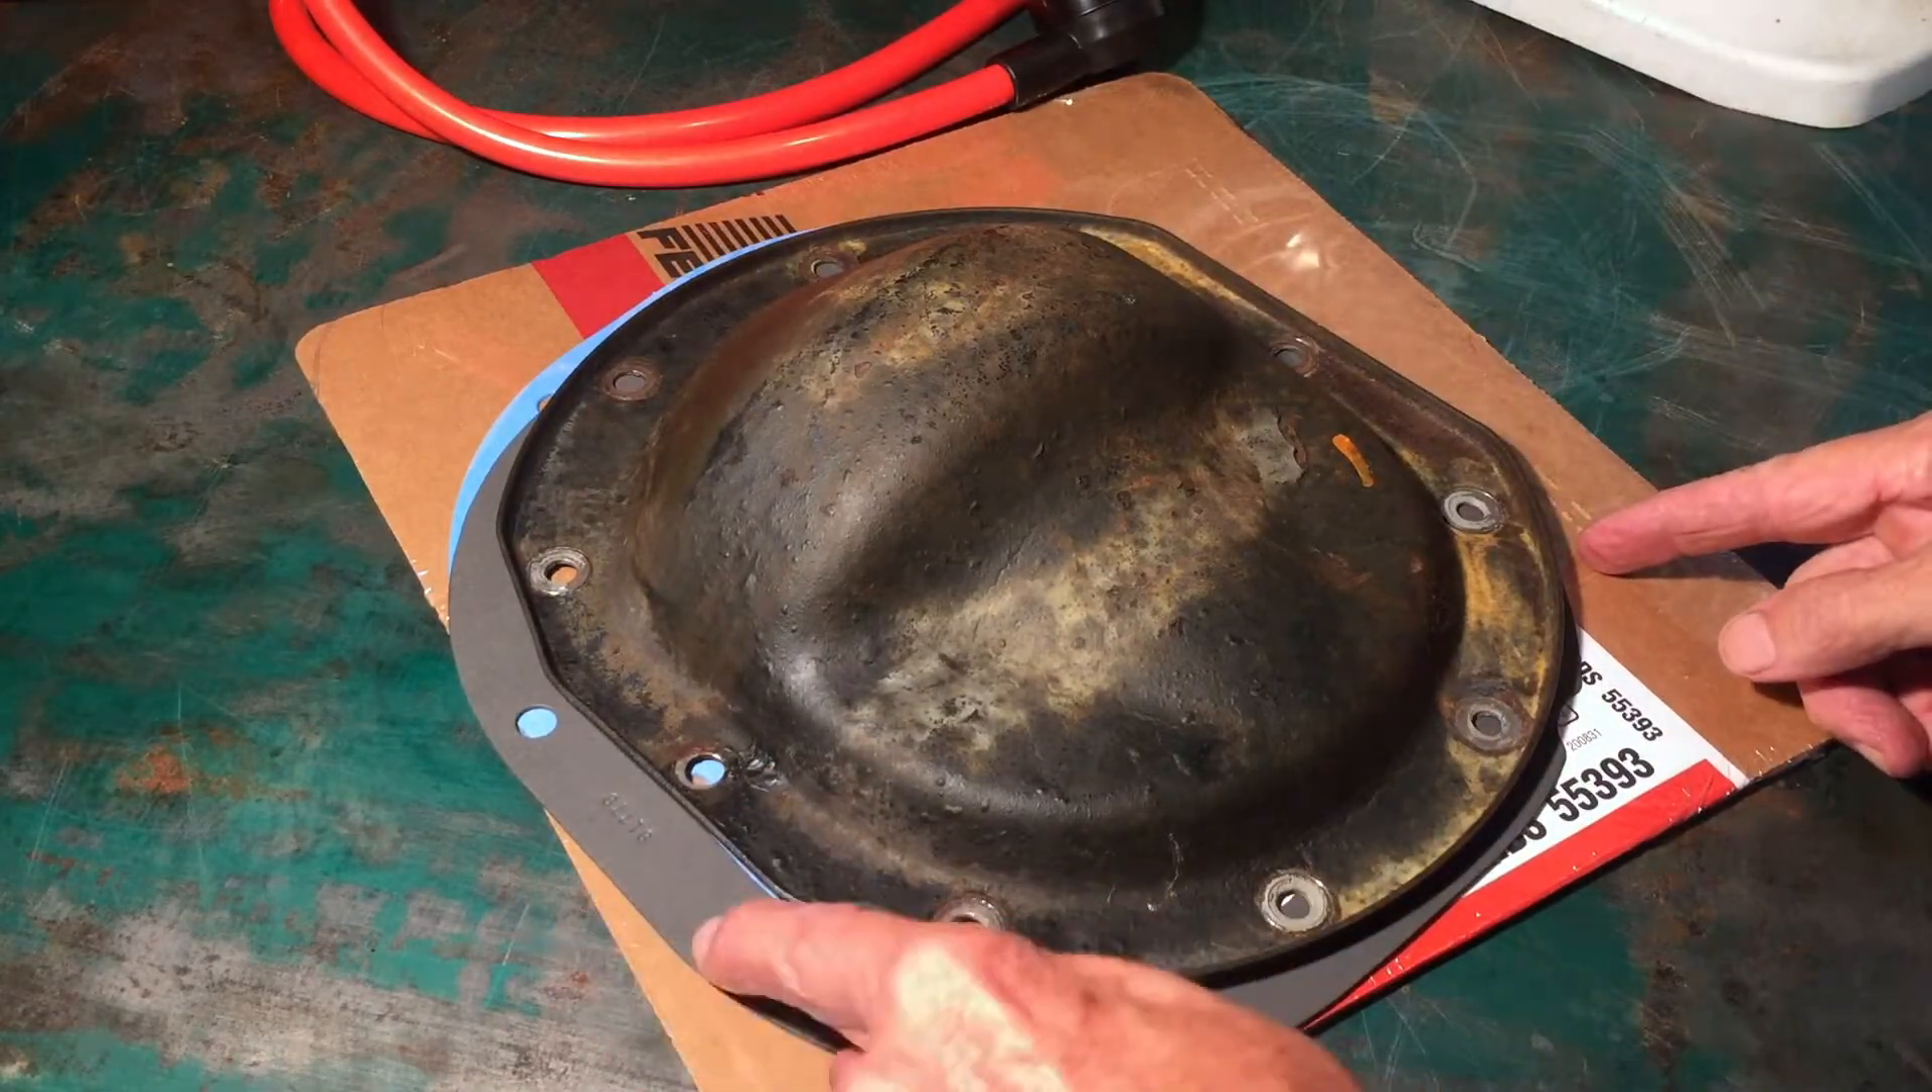I bought this gasket off eBay, and you can see if I line it up on the right, it is way too large.